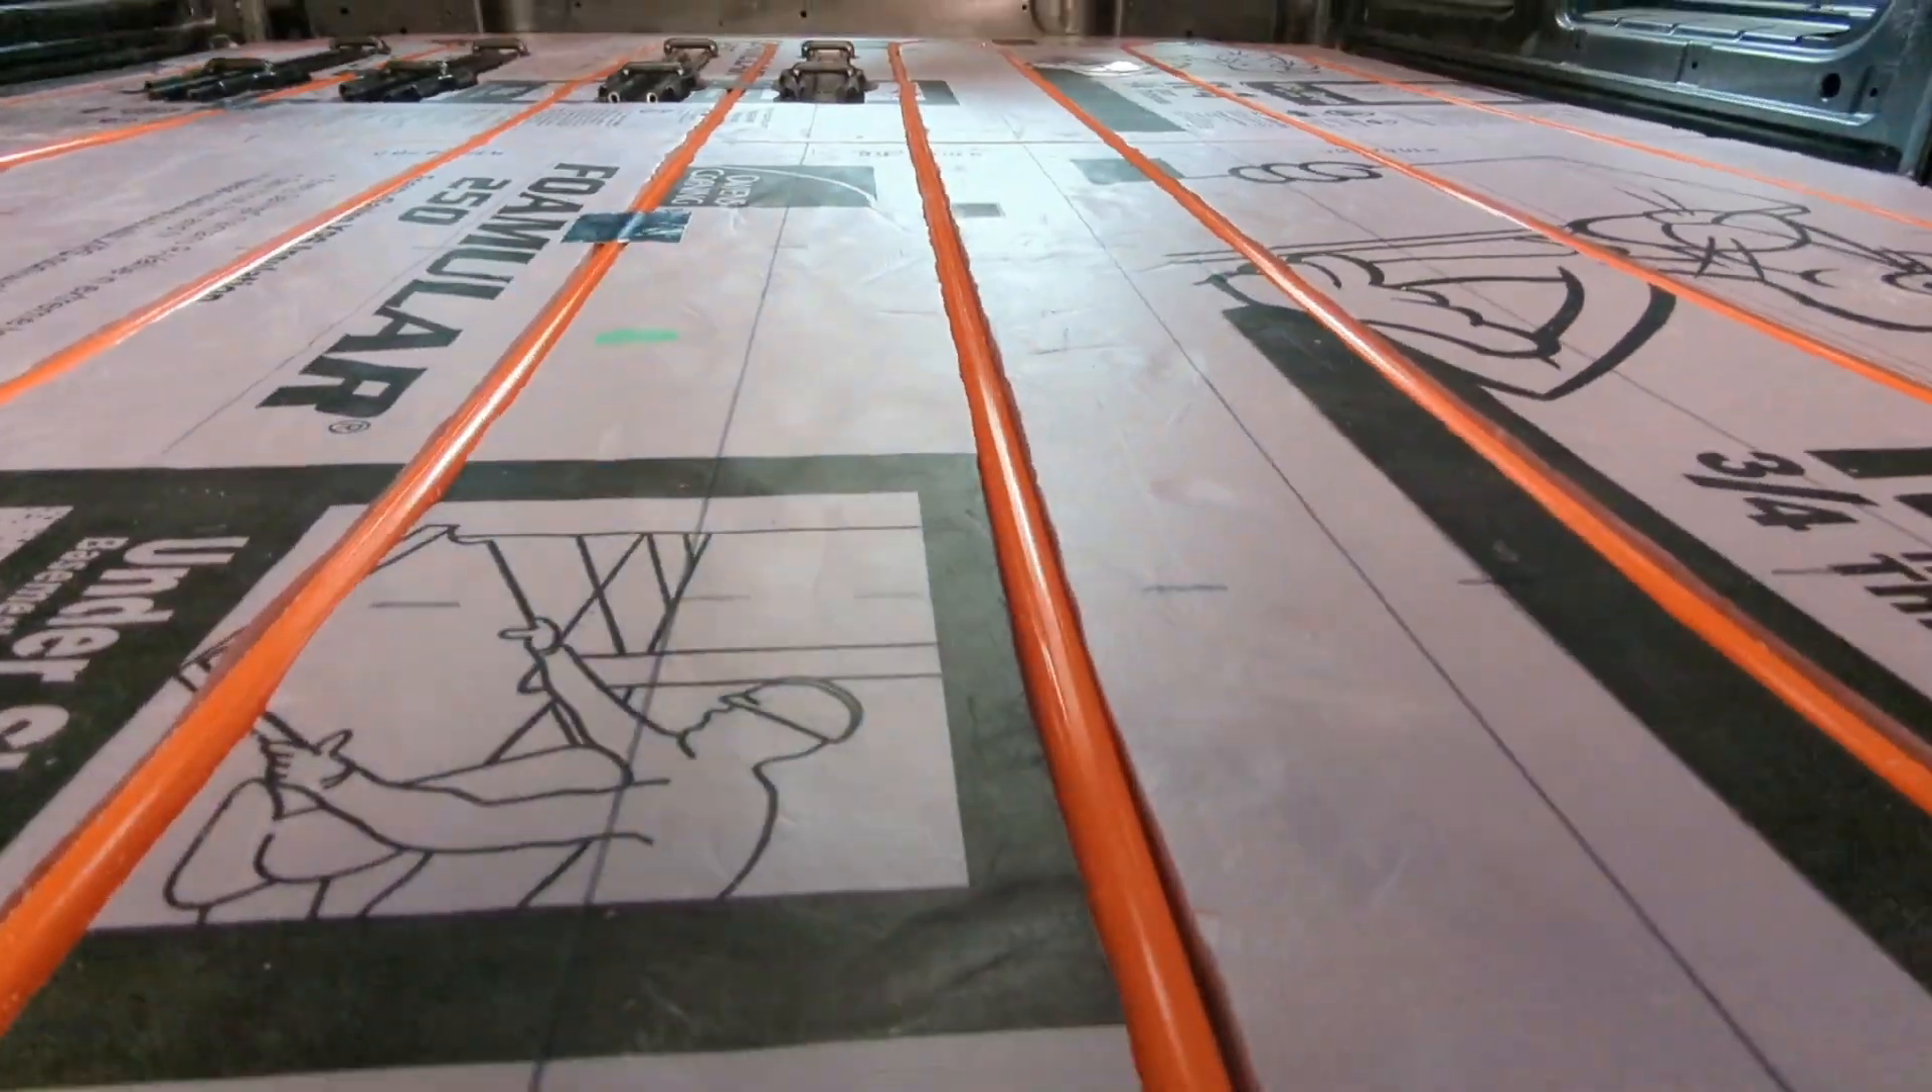PEX piping is in, inlaid in the floor. All the loops are down.